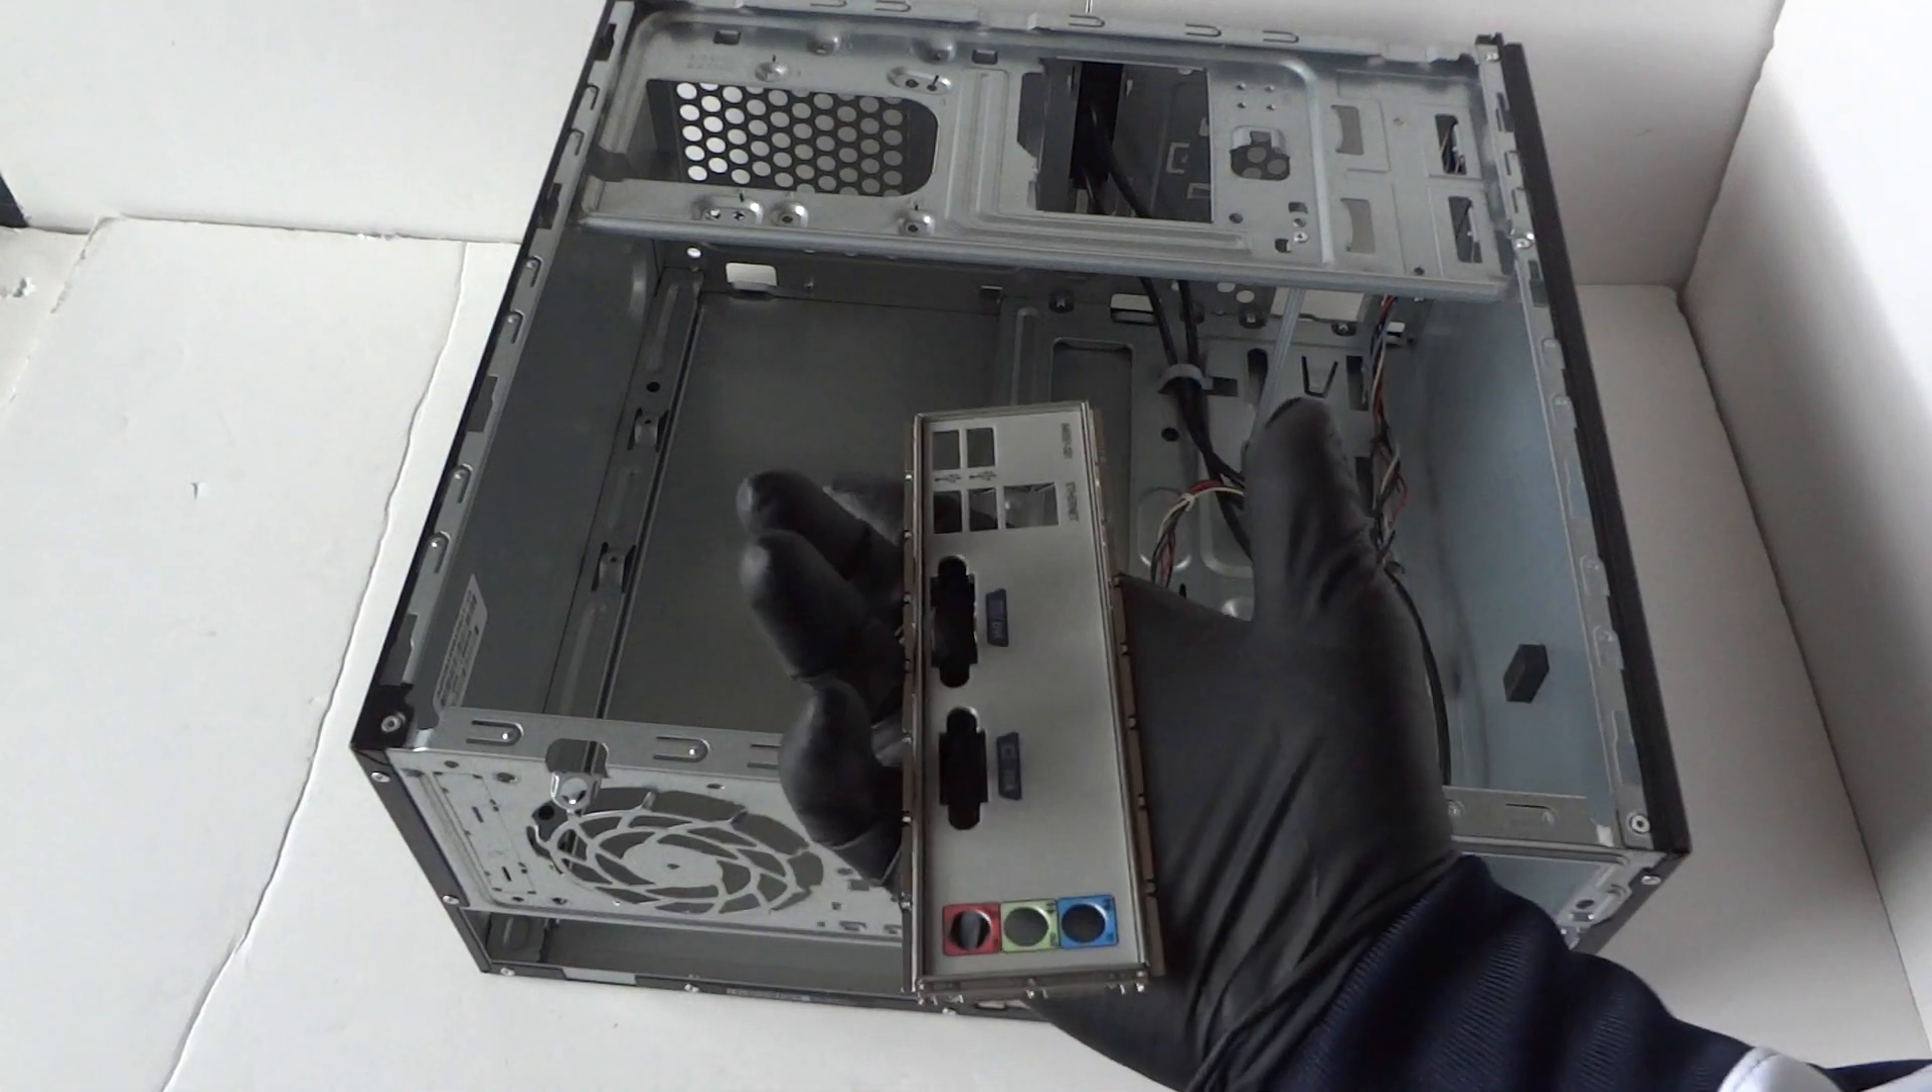So we've got the back plate iron shield removed and uh let's see what we're gonna do is do the last part would be the front right here.